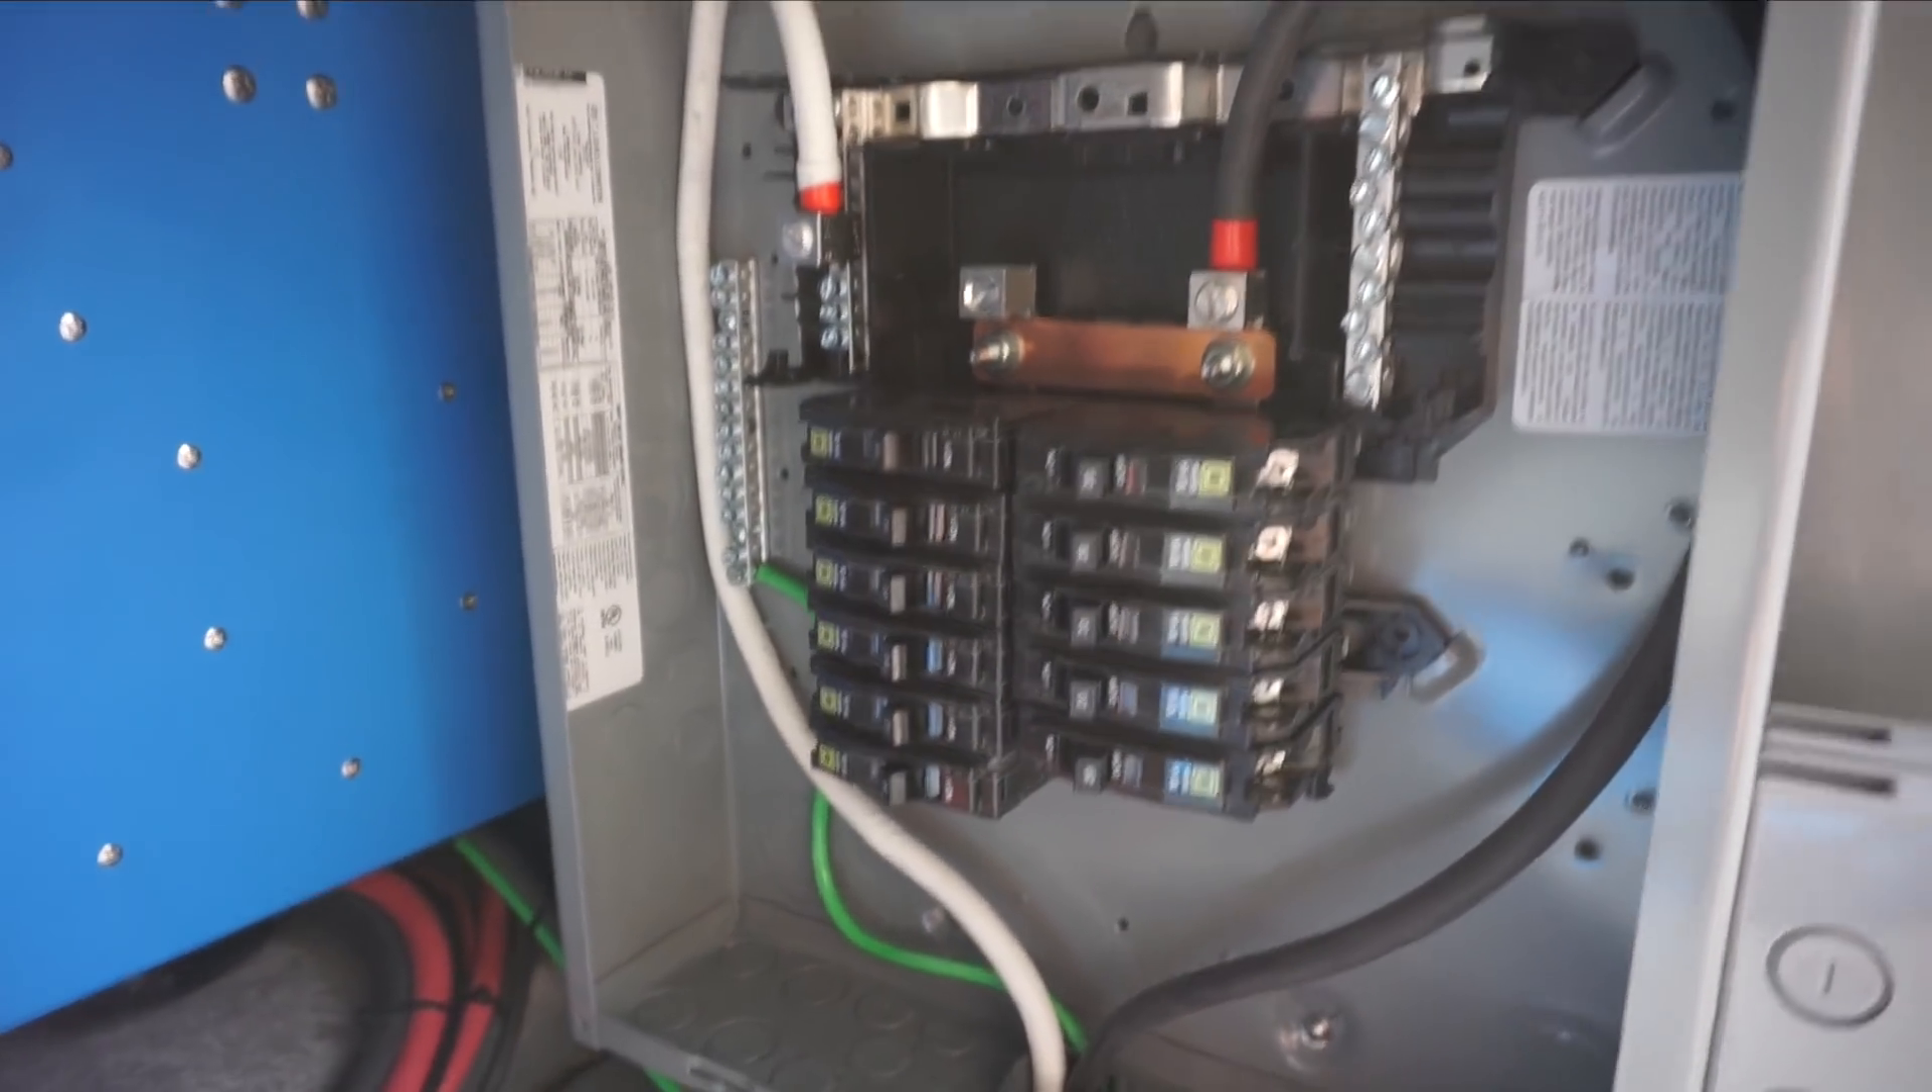So um we've got all our breakers in now so we went to lowe's and just bought a bunch of breakers so they're all in there and everything's pretty much ready to be wired.